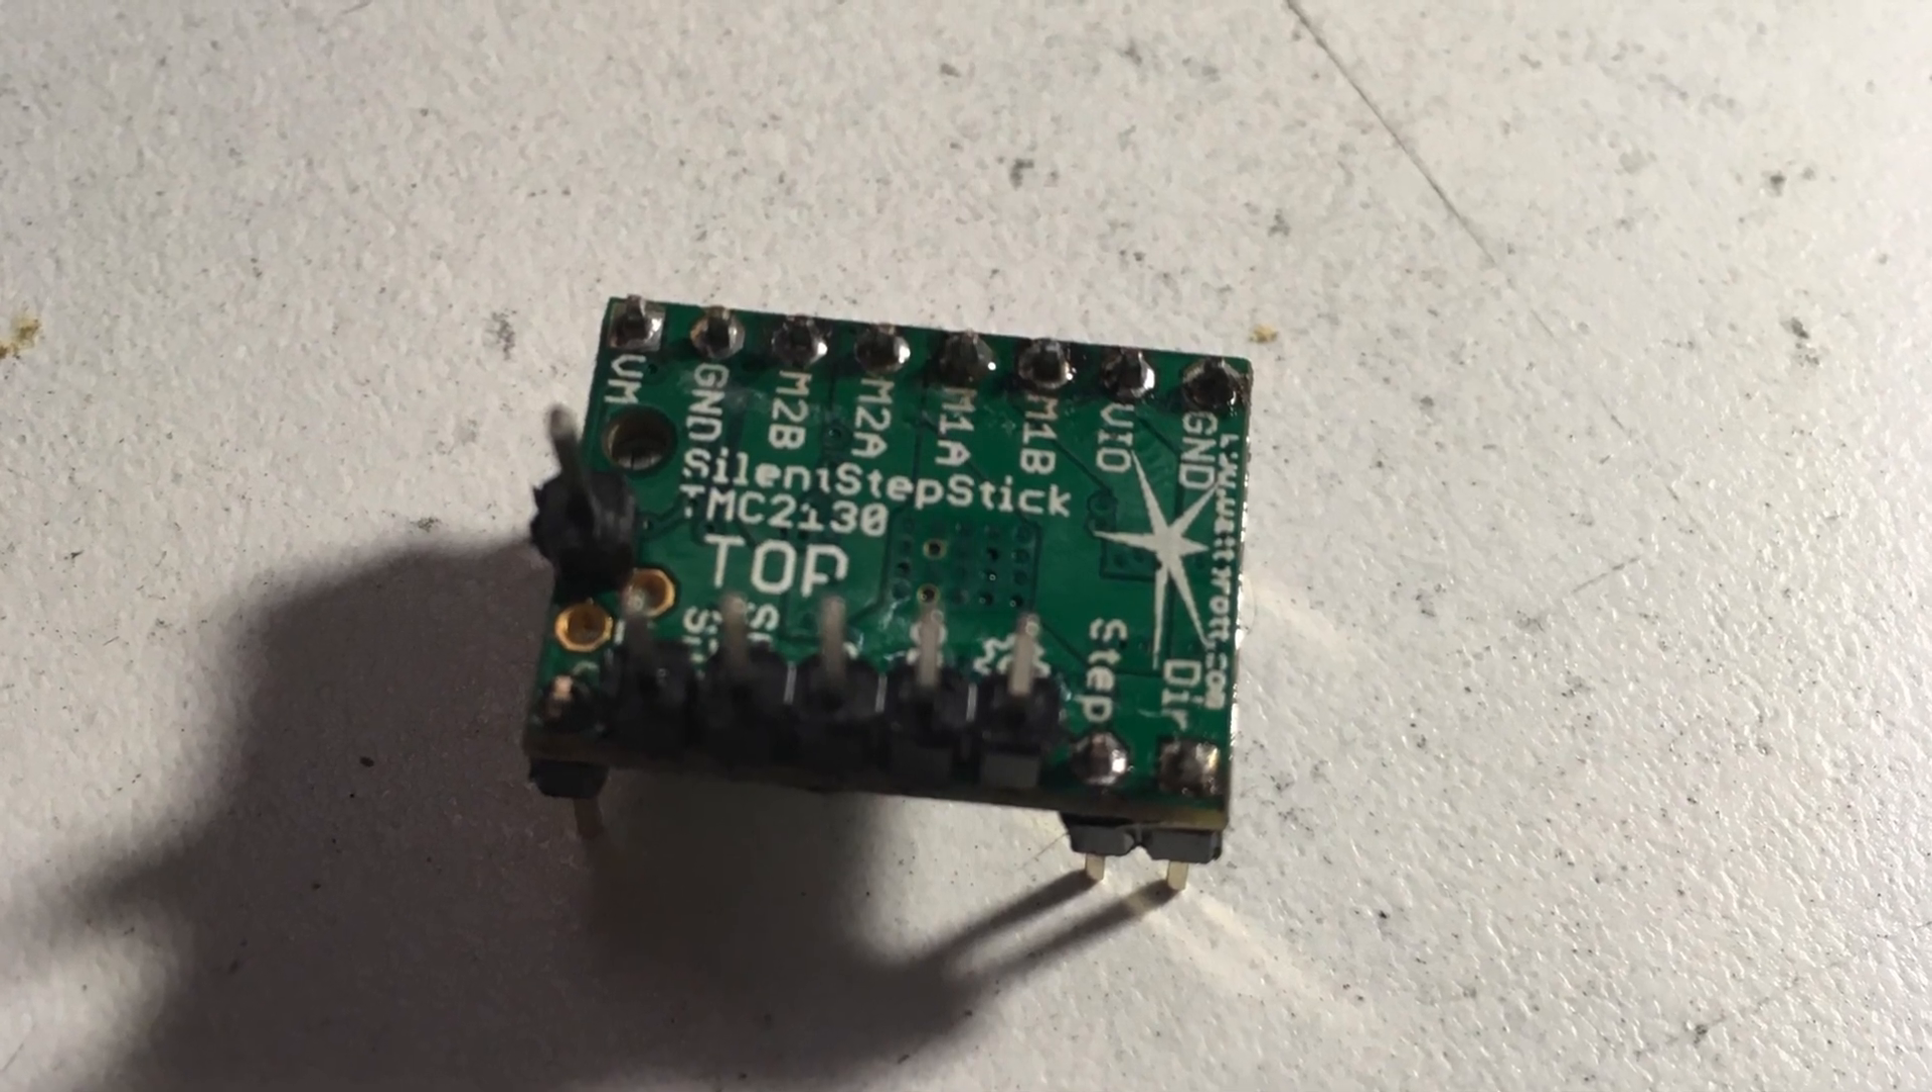Notice the pin connectors are soldered up so you can get to them with jumper wires.